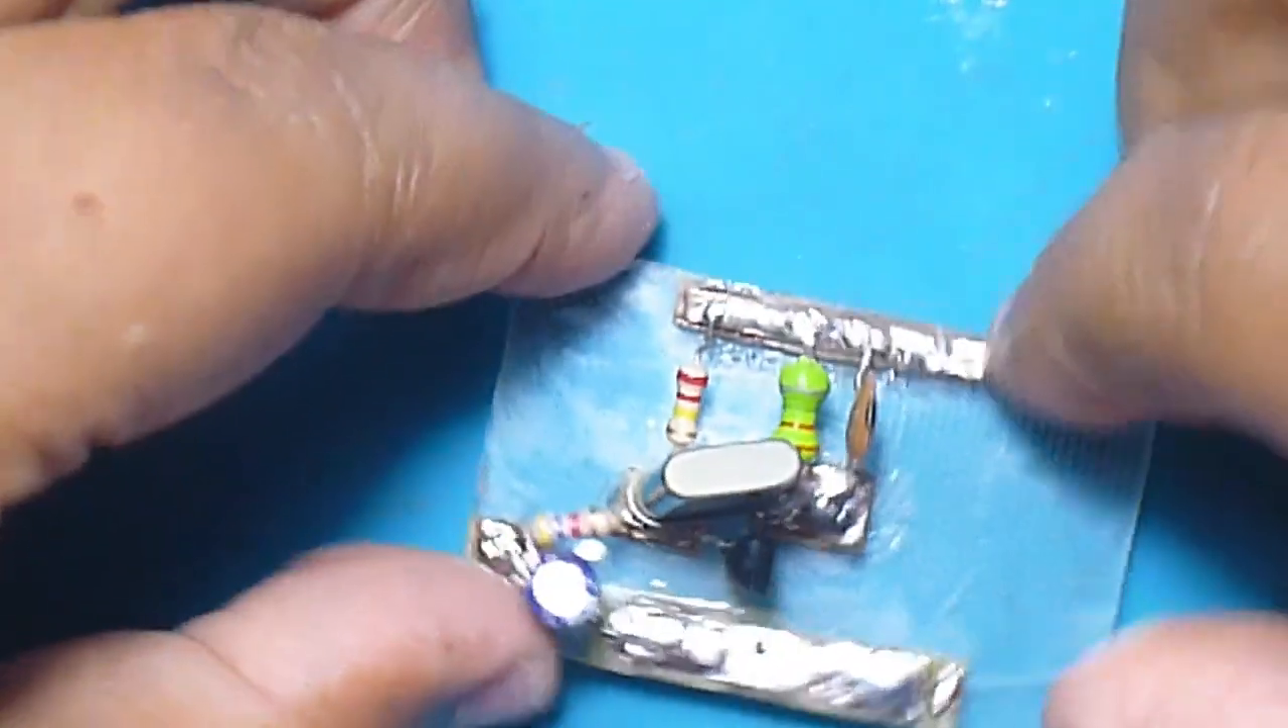Já conectei o cristal aqui, ó.